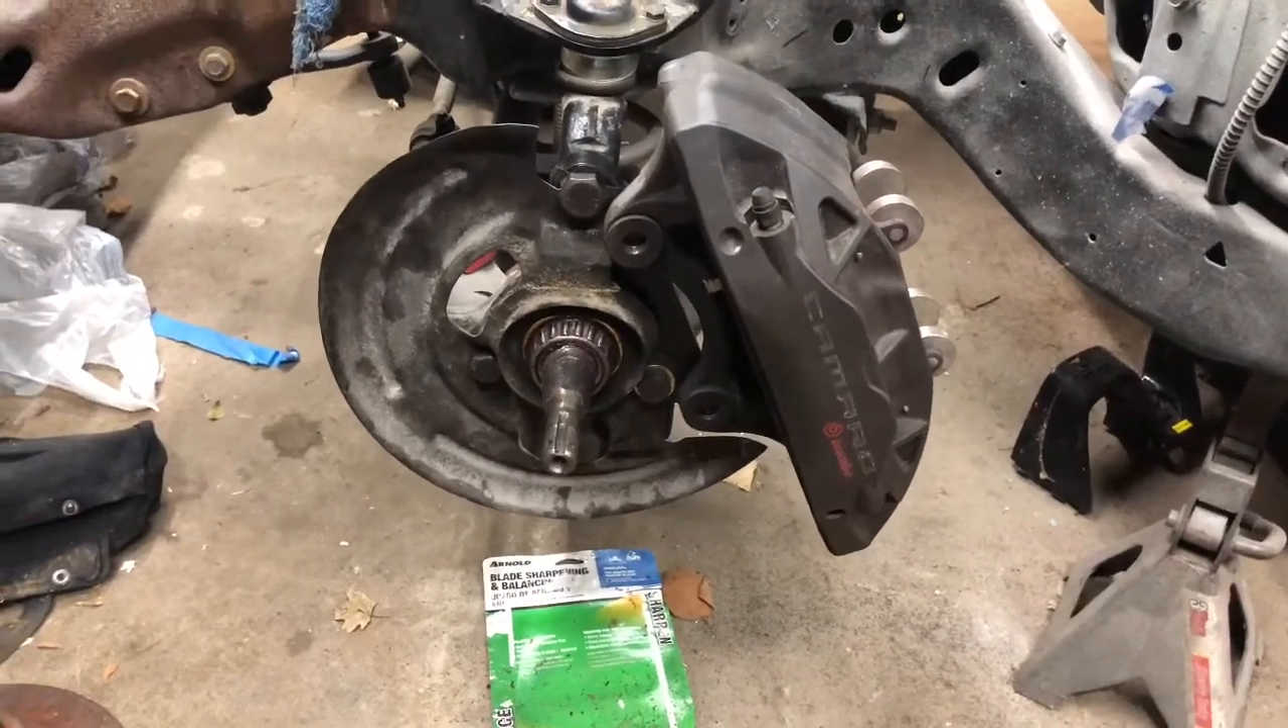Brakes fit on there no problems no major issues so see it's on there now.